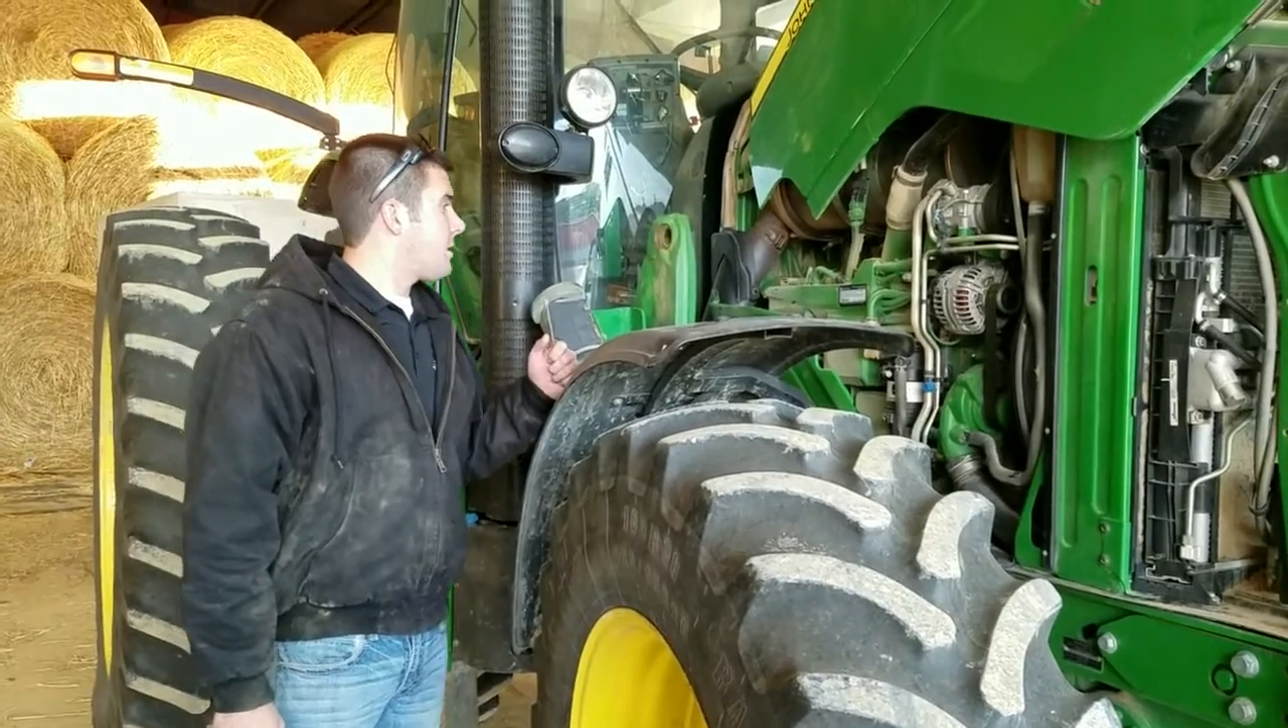We've now got the right side panel off on this tractor.